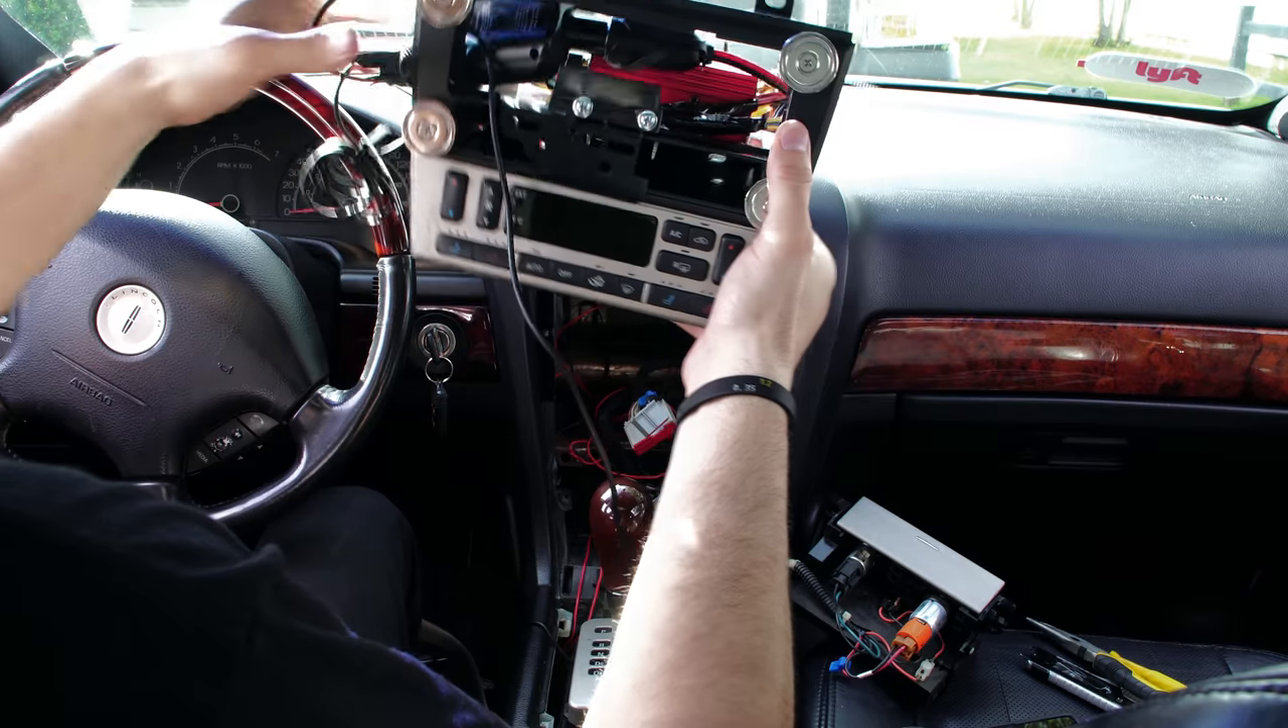I've gone ahead and I've attached the, uh, air conditioner controls right here as you can see. So this is essentially ready to go ahead and be, be installed.